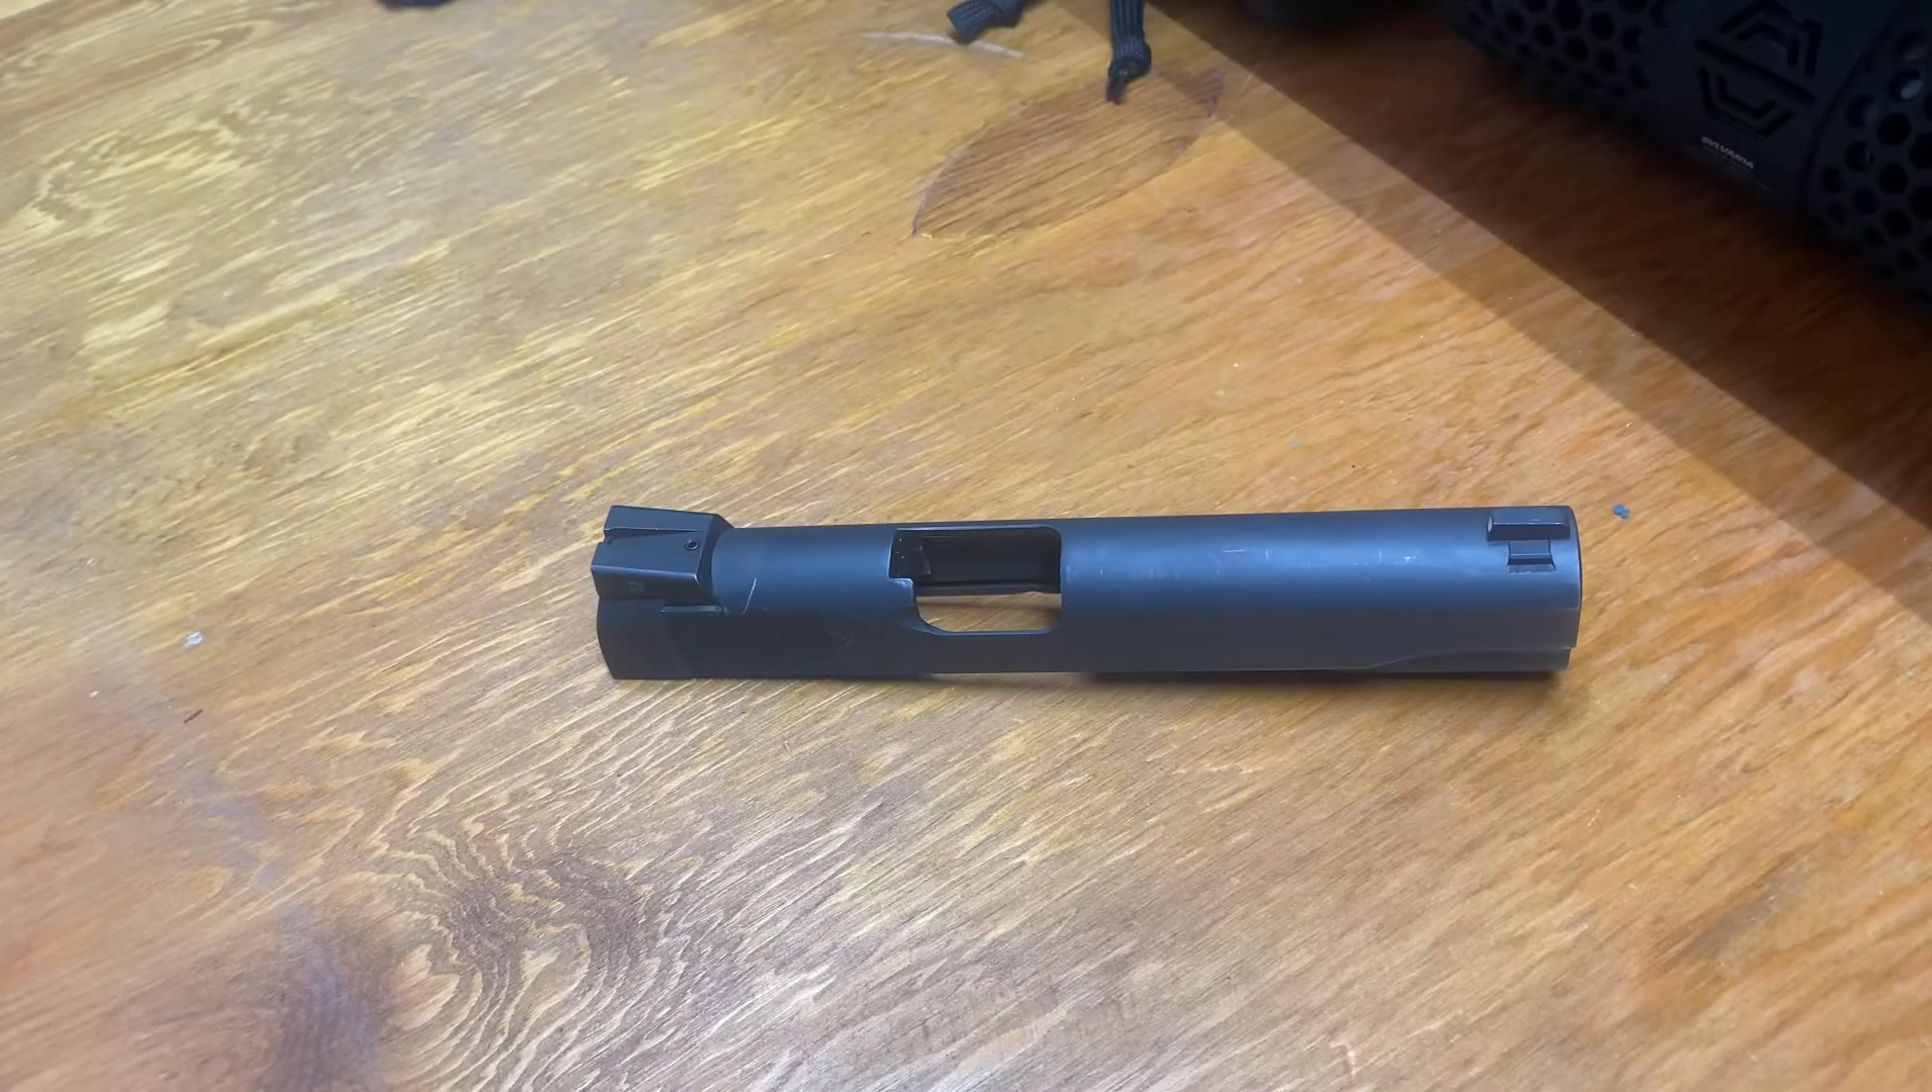We got our front sight installed.